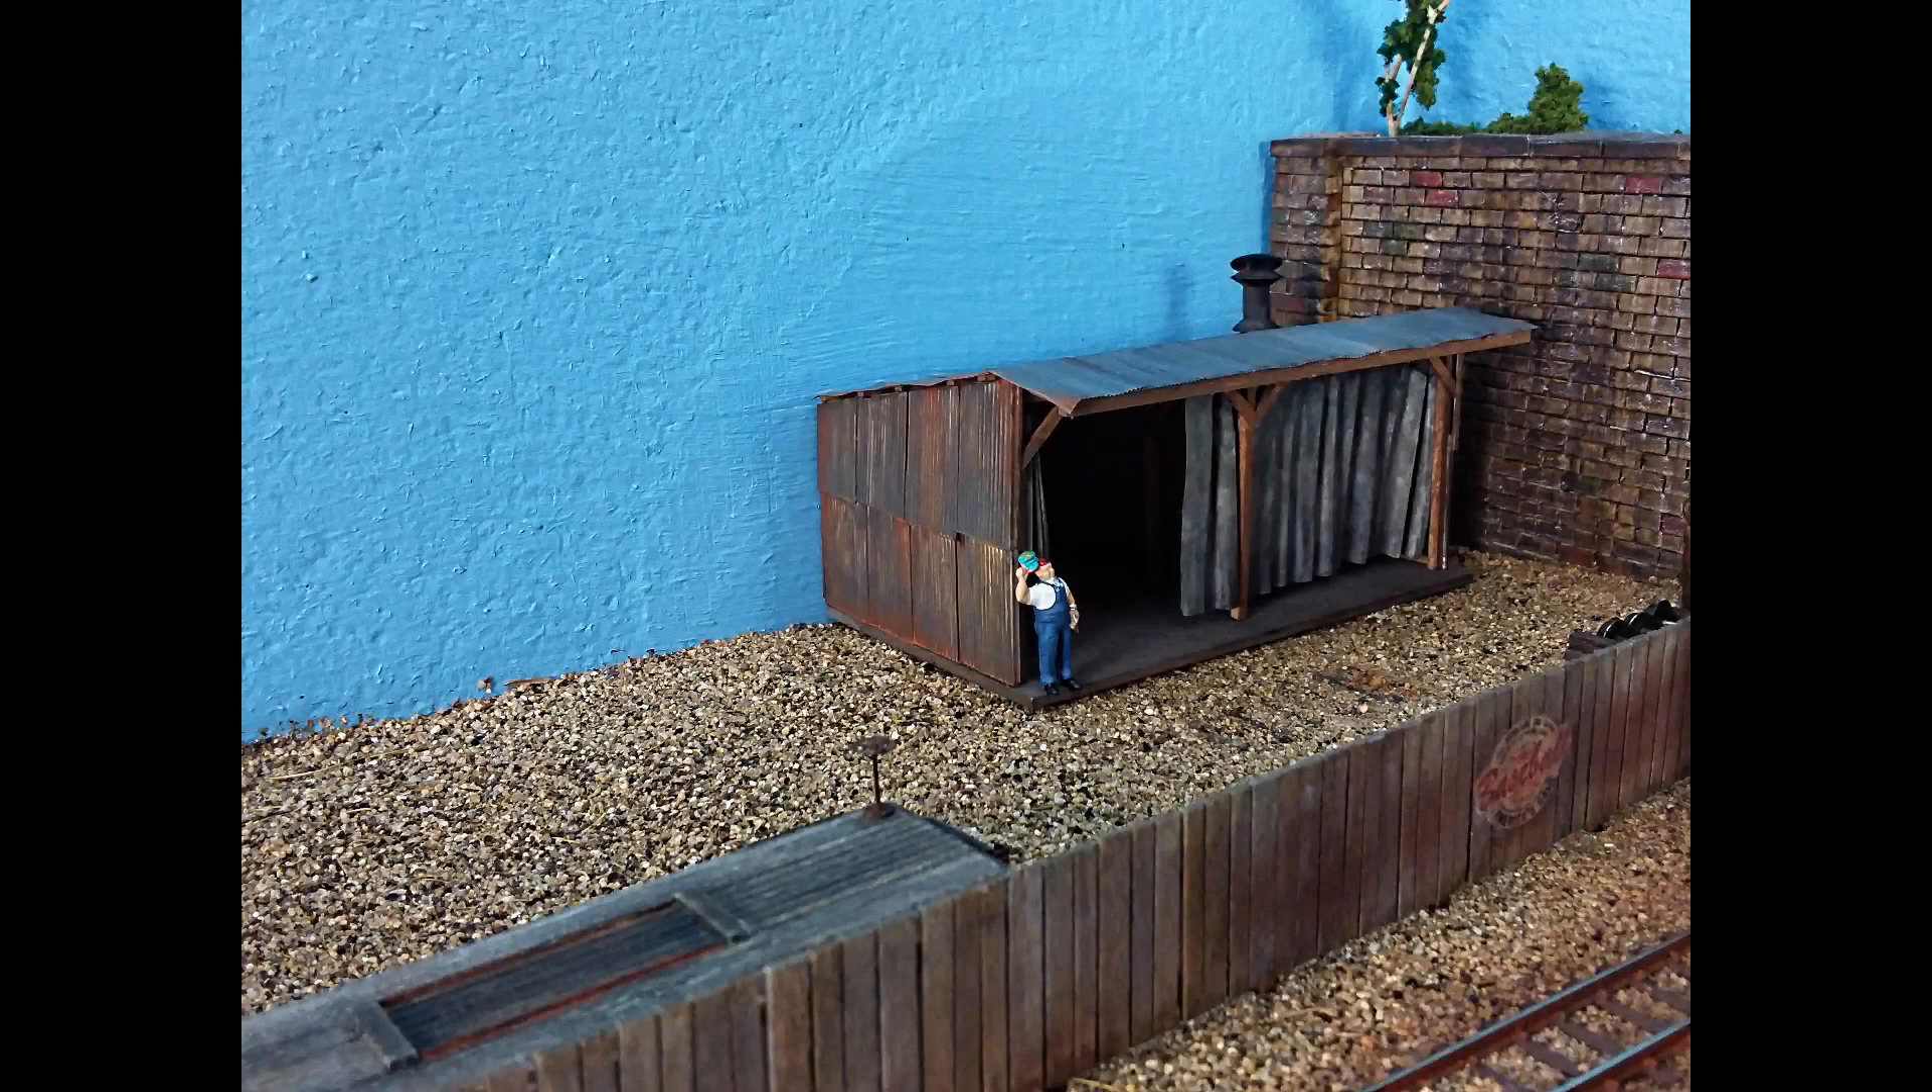So once it was all done, I placed the welding shed on the layout at Waterman Junction.